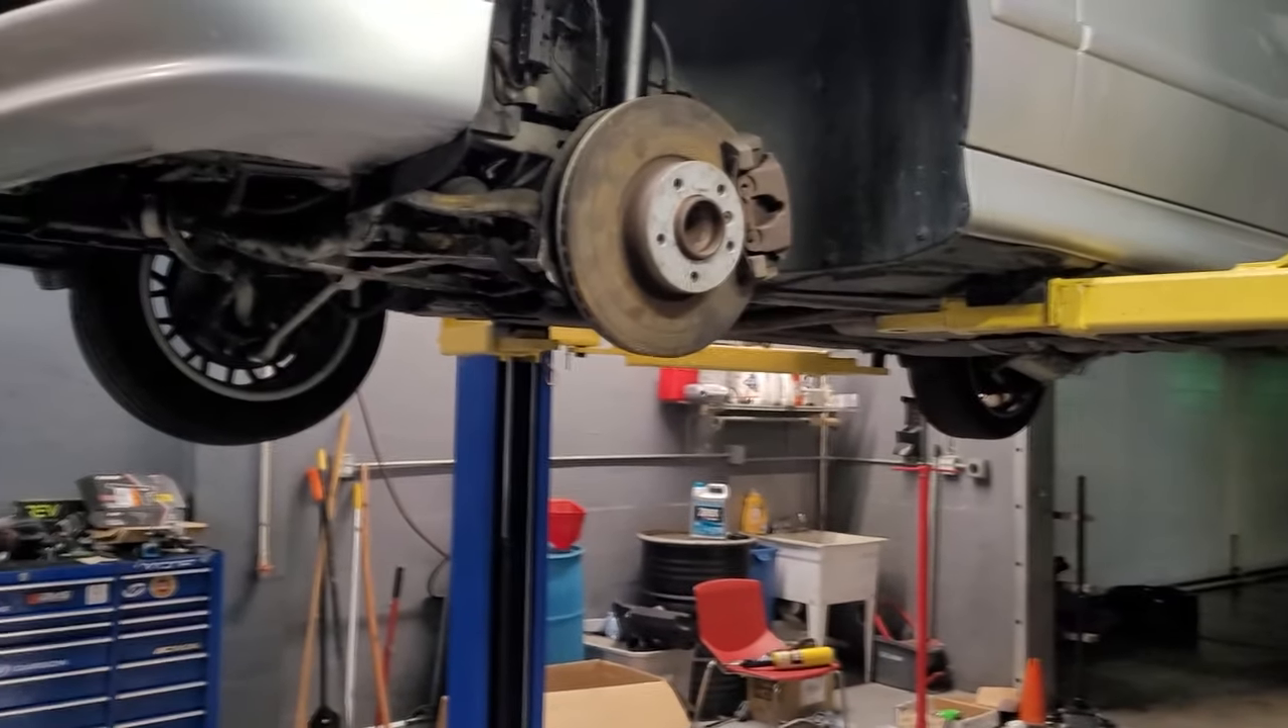We just got to put that tire on. That's the only thing that's left to do.